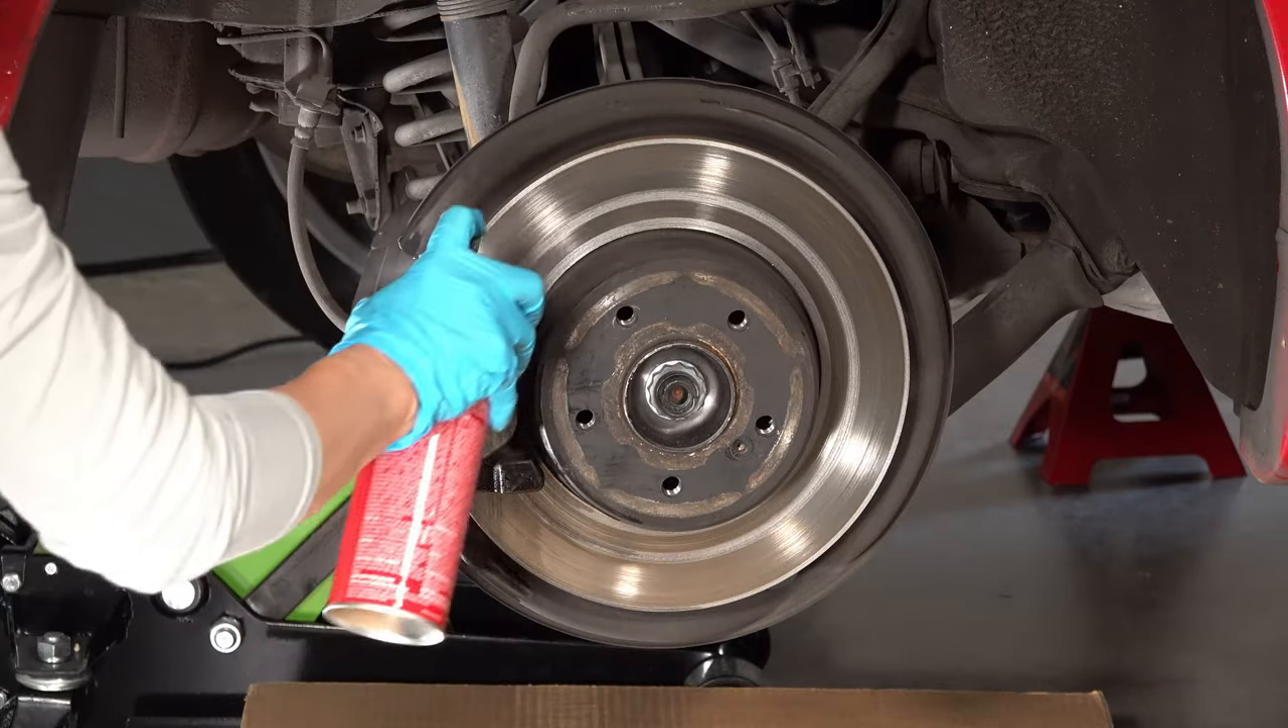We covered the tools we needed, the parts we needed, the supplies we needed, and we got the car jacked up and the wheel off.